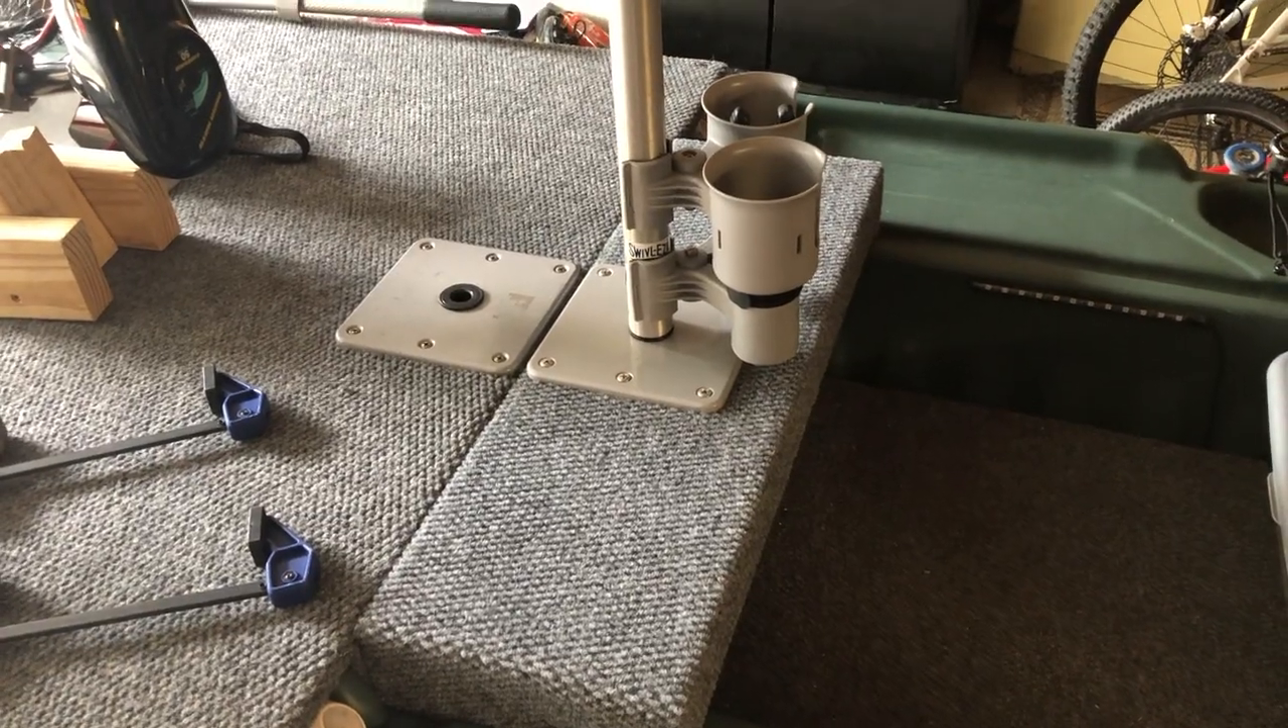All right we got the seat pedestal base on the extension and it is working good.